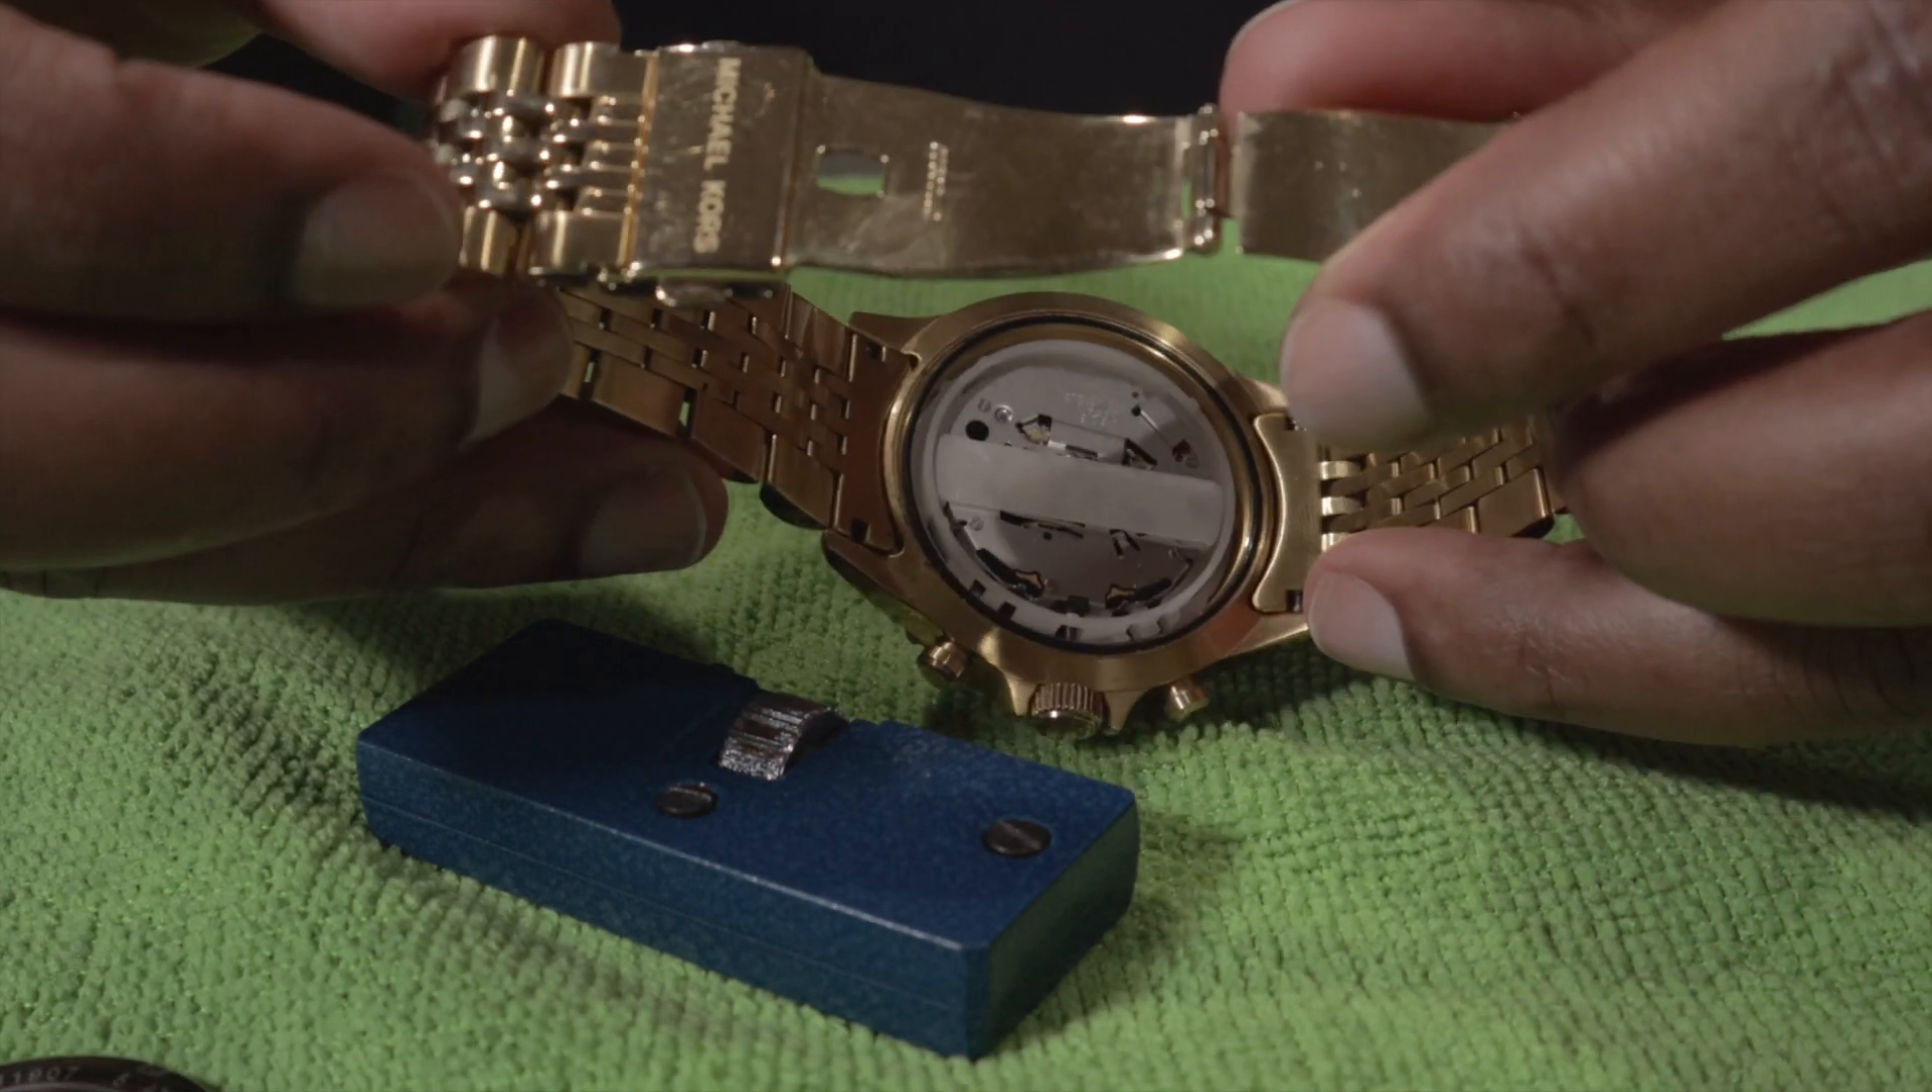Now we got the watch open.